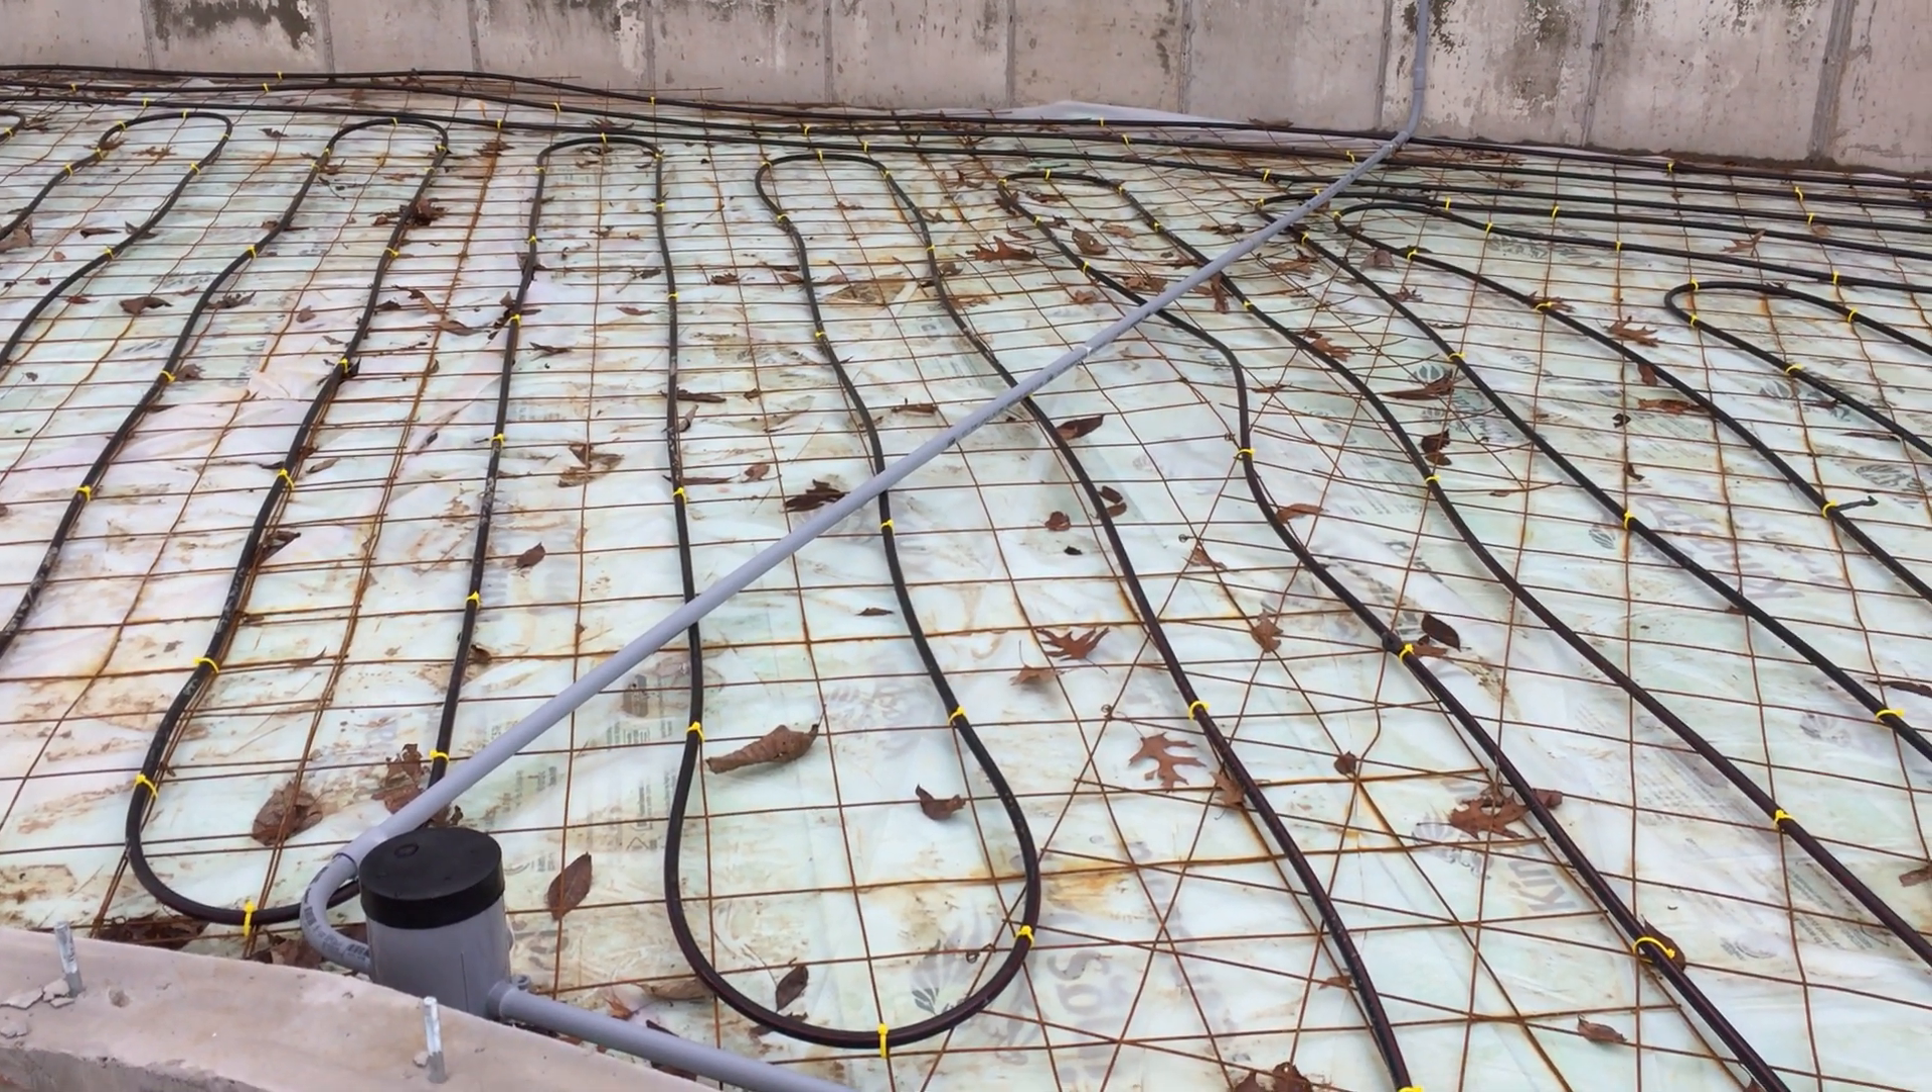As you can see, I still don't have concrete.